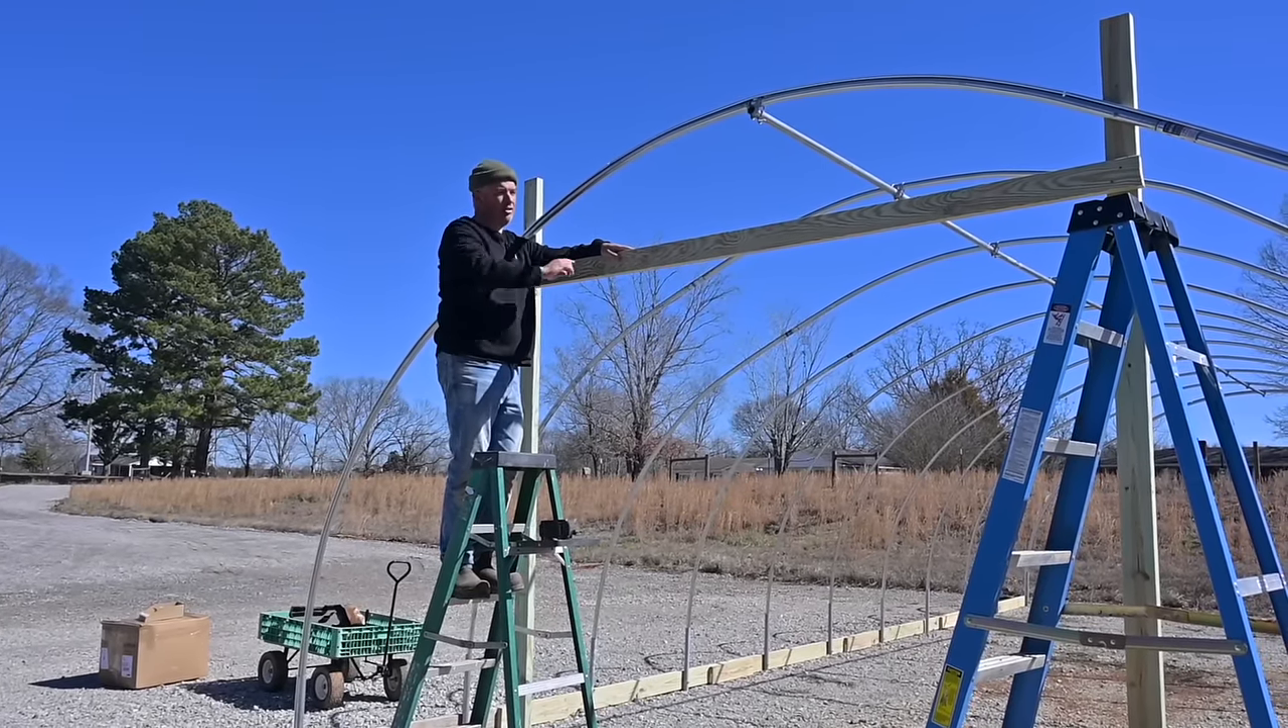All right, we've got both of our vertical posts for our opening, our entrance framed up, our header across the top of it framed up.